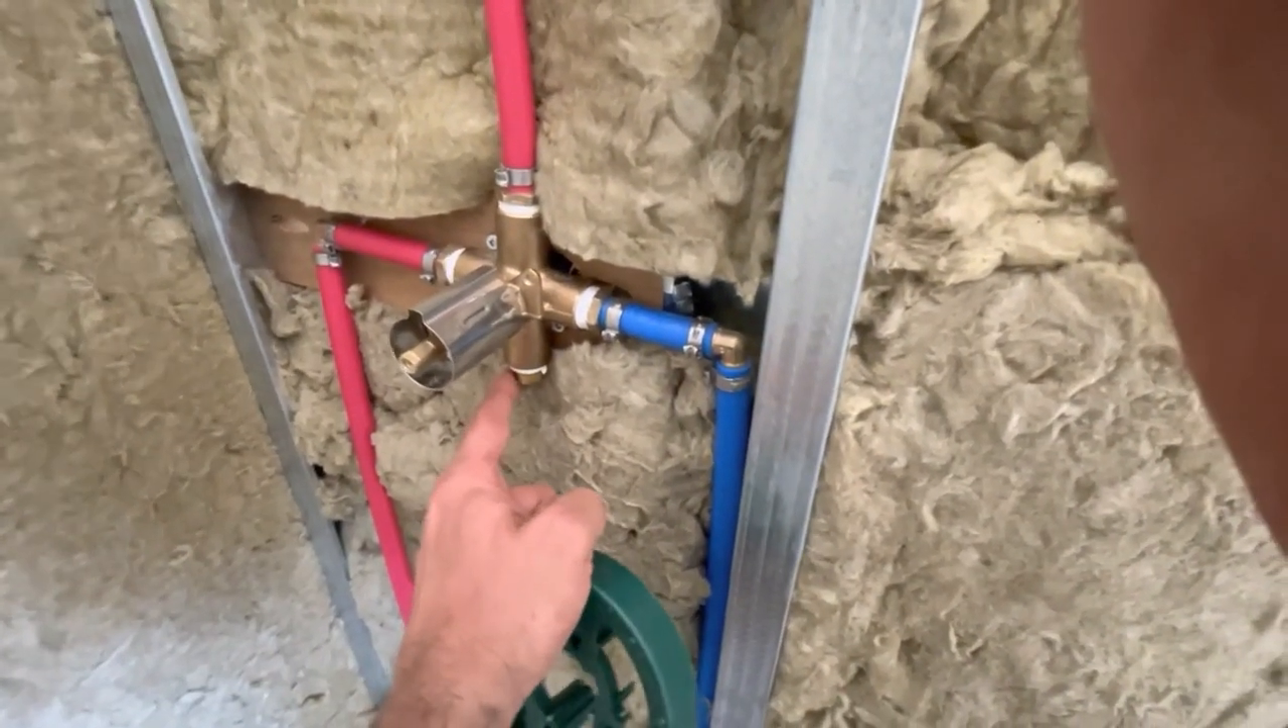So we've got, the walls are now insulated and the plumbing is in.